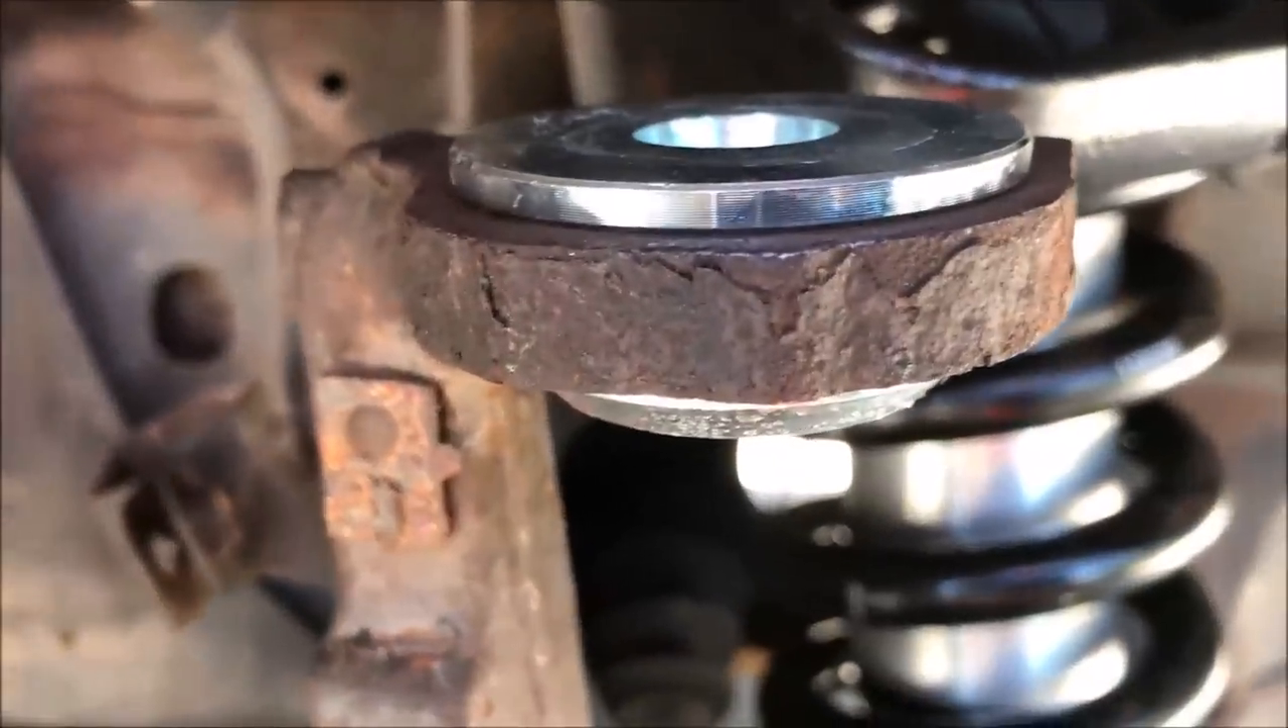Here's that adapter all pressed in you can see that there's really no space left here.